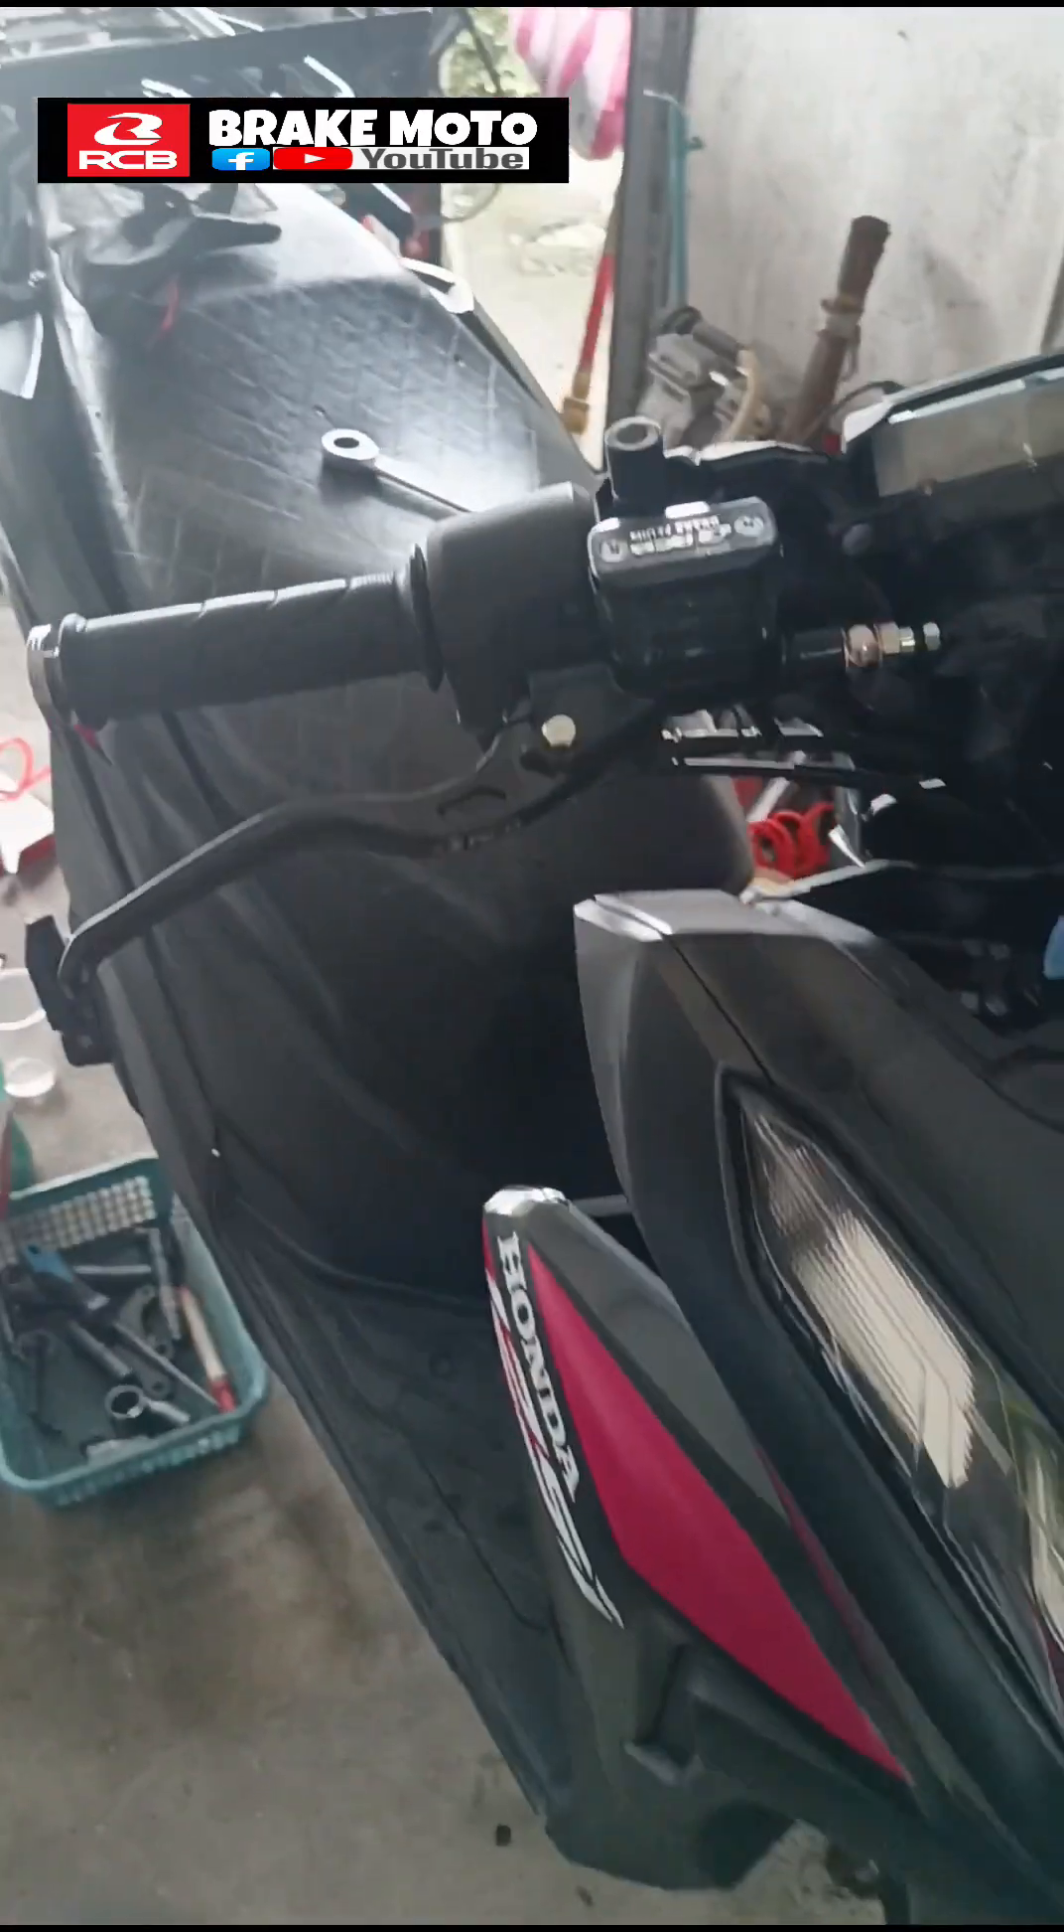Installed na natin yung brake master nyo.